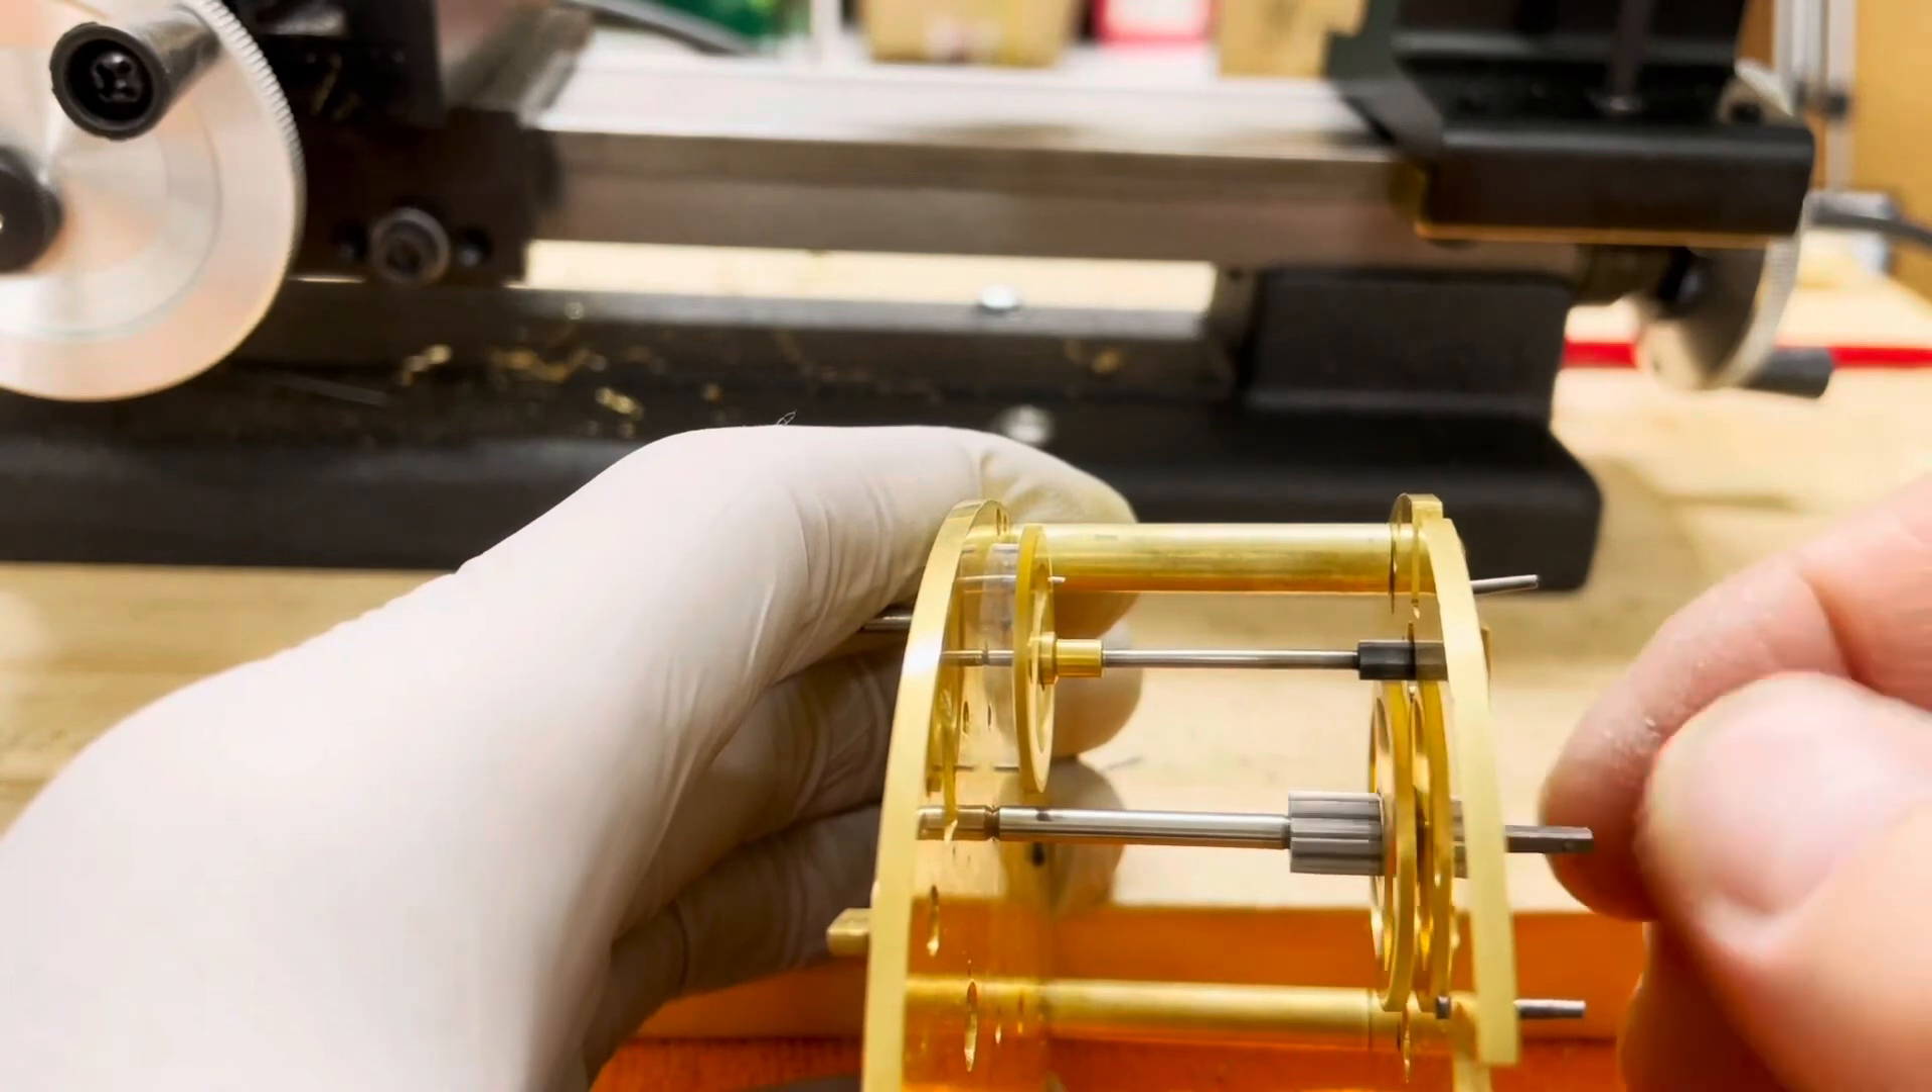All right so here's the final result. Got my wheel between my plates.